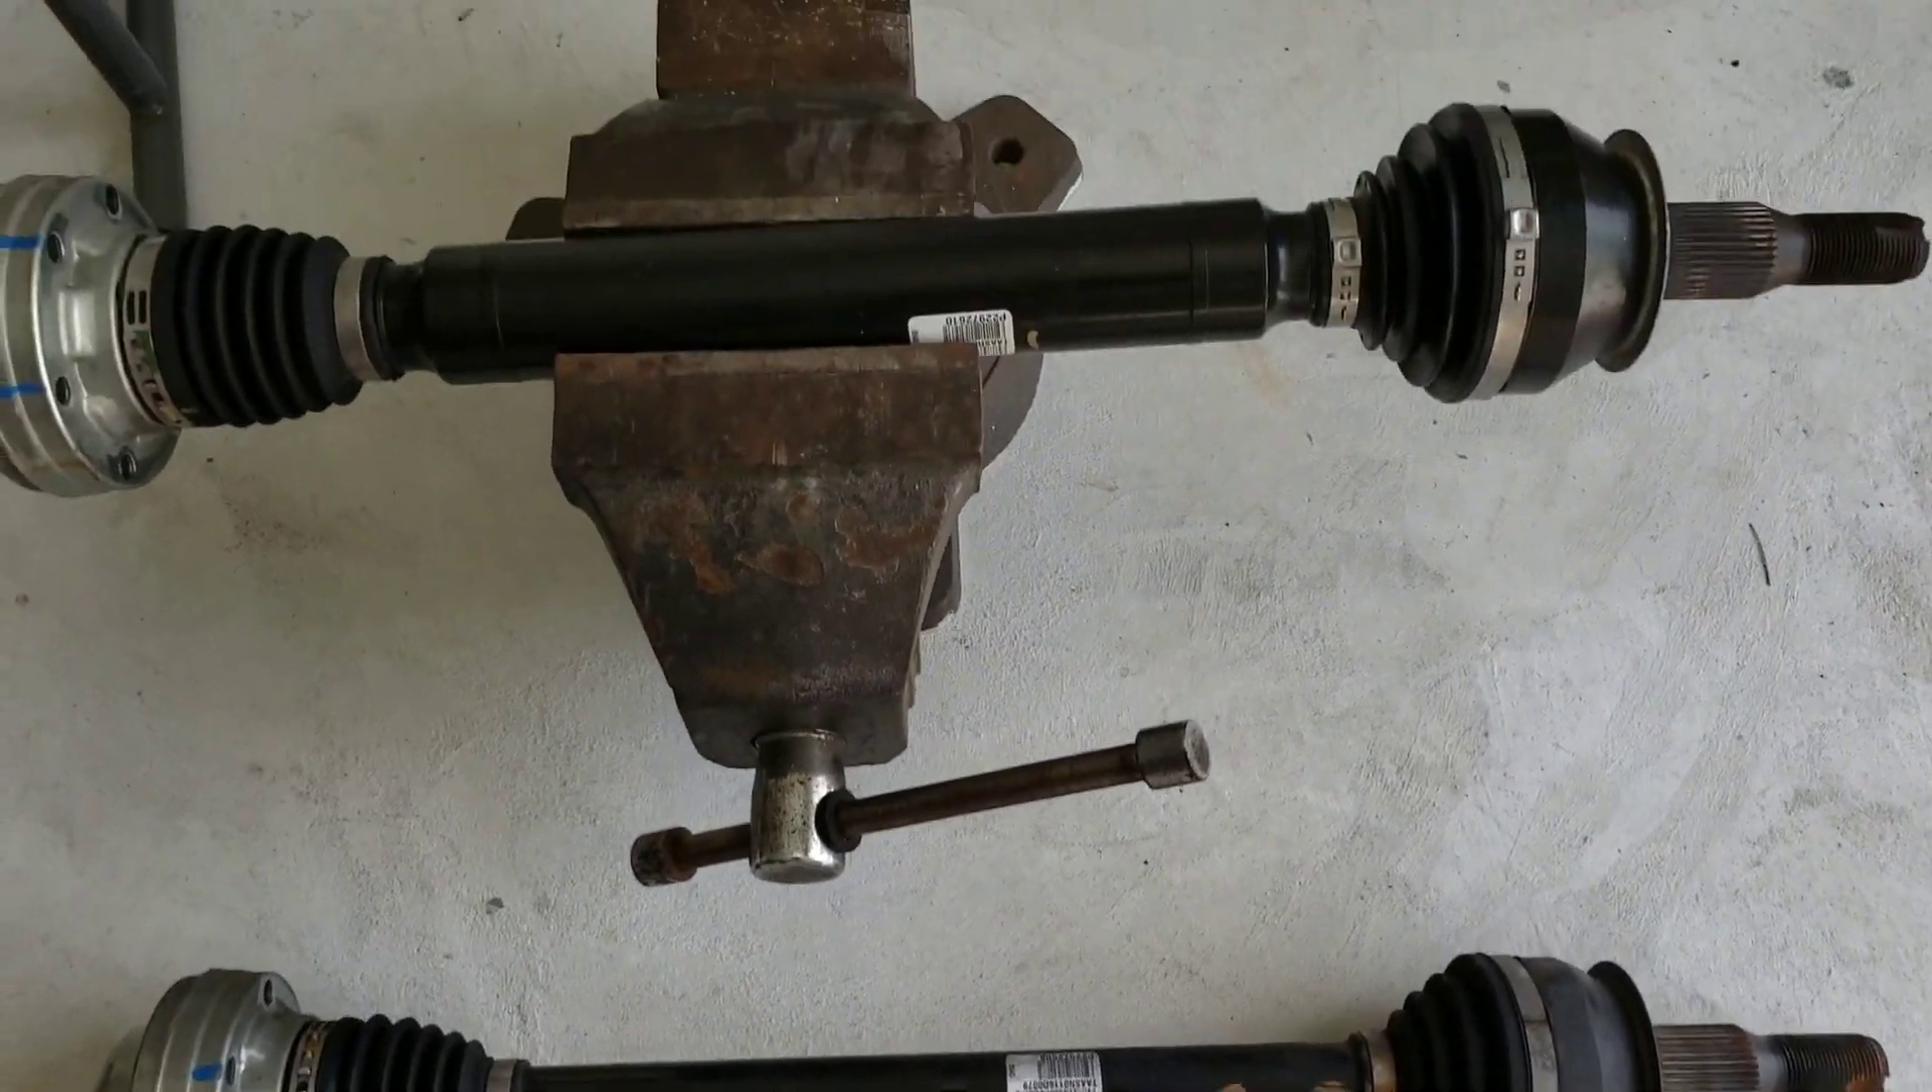Okay guys so we have the axles out.